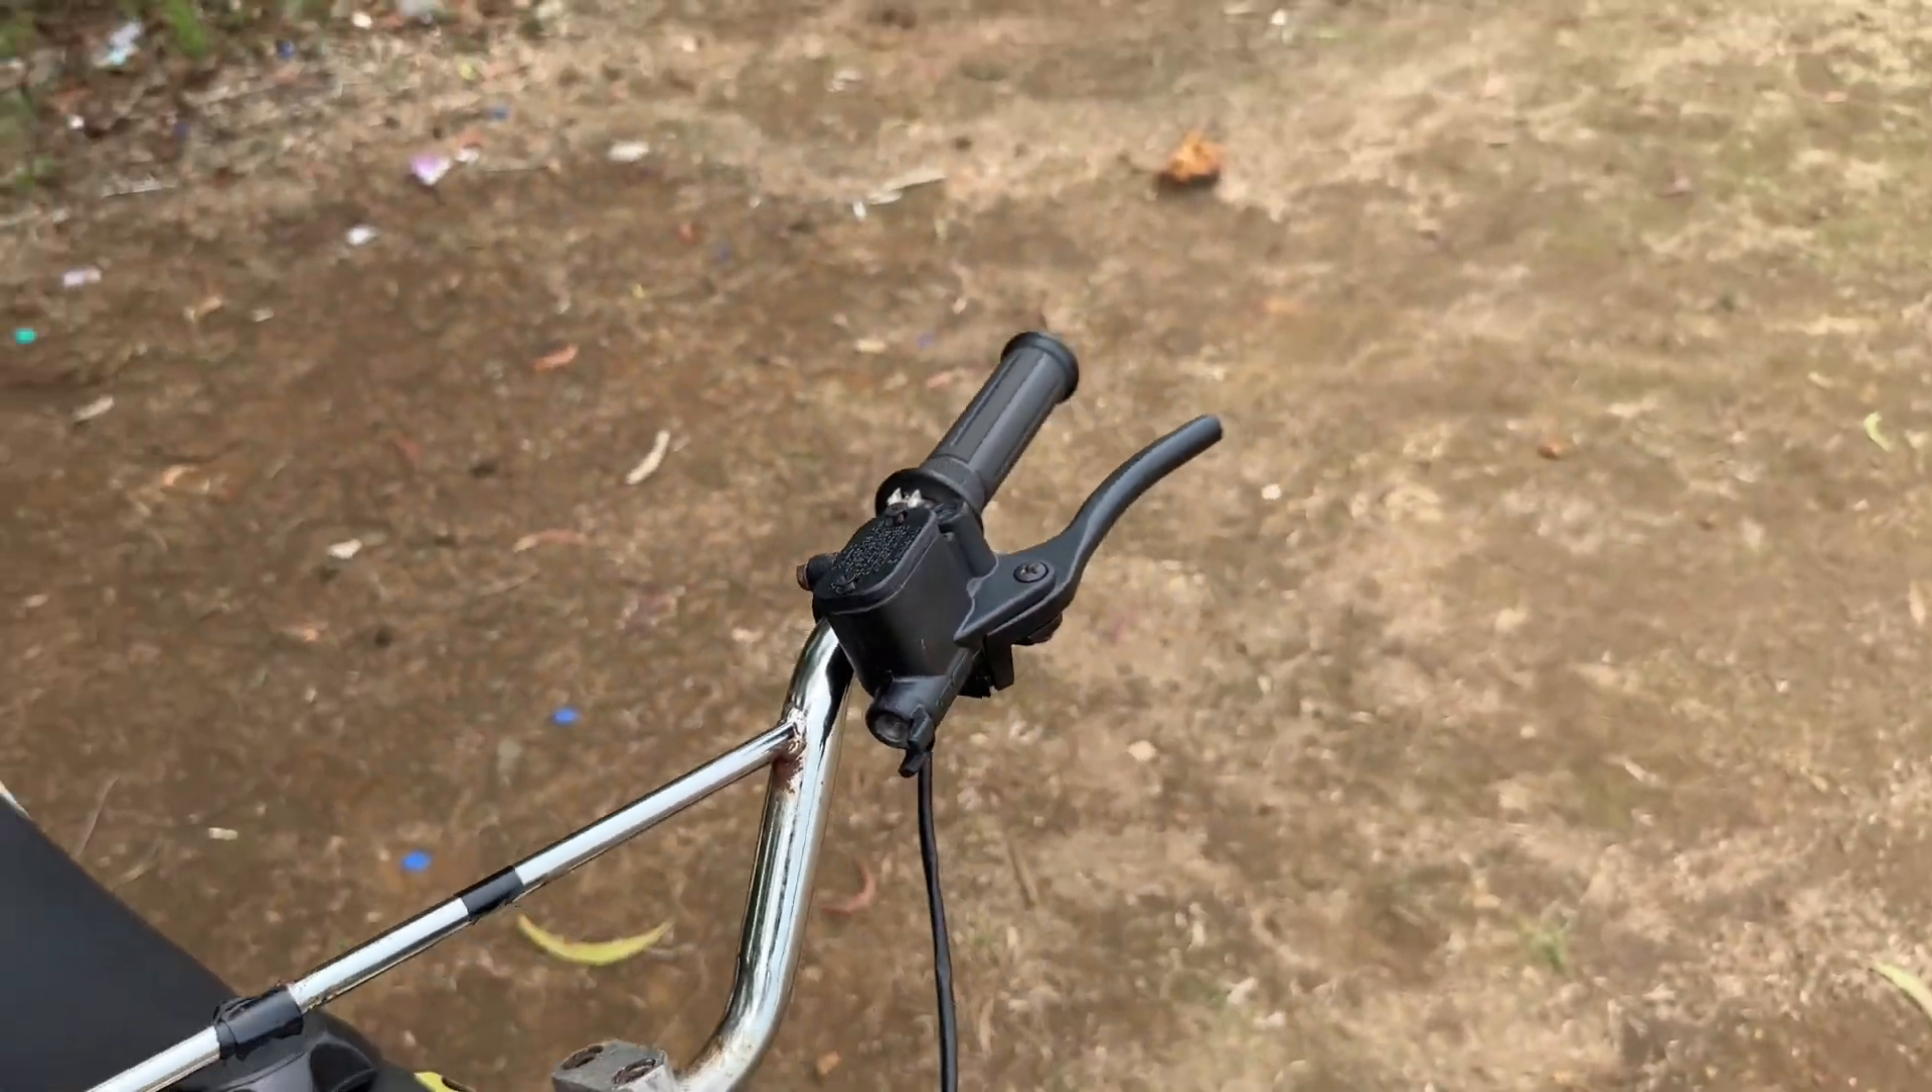हमारा जो लिवर है यहाँ पर लग चुका है।